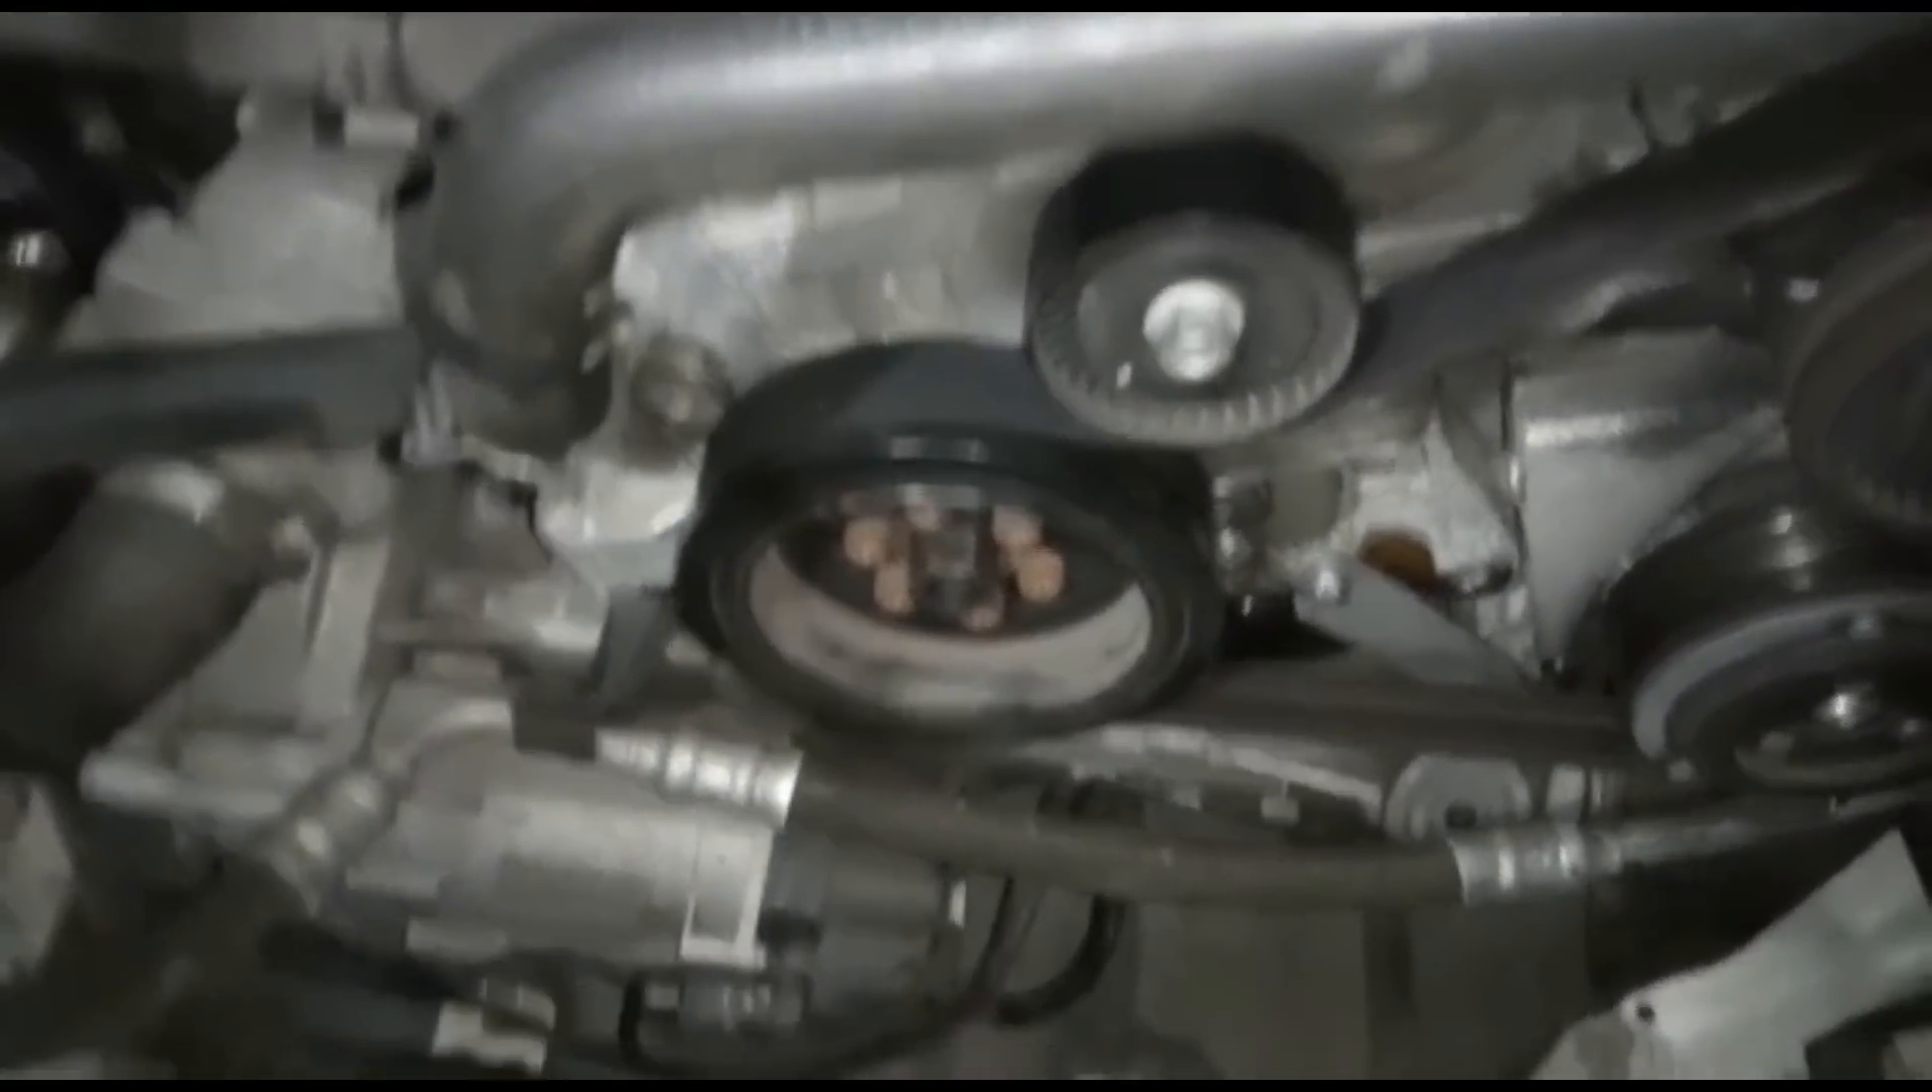Unten haben wir die Riemenscheiben schon wieder drauf.